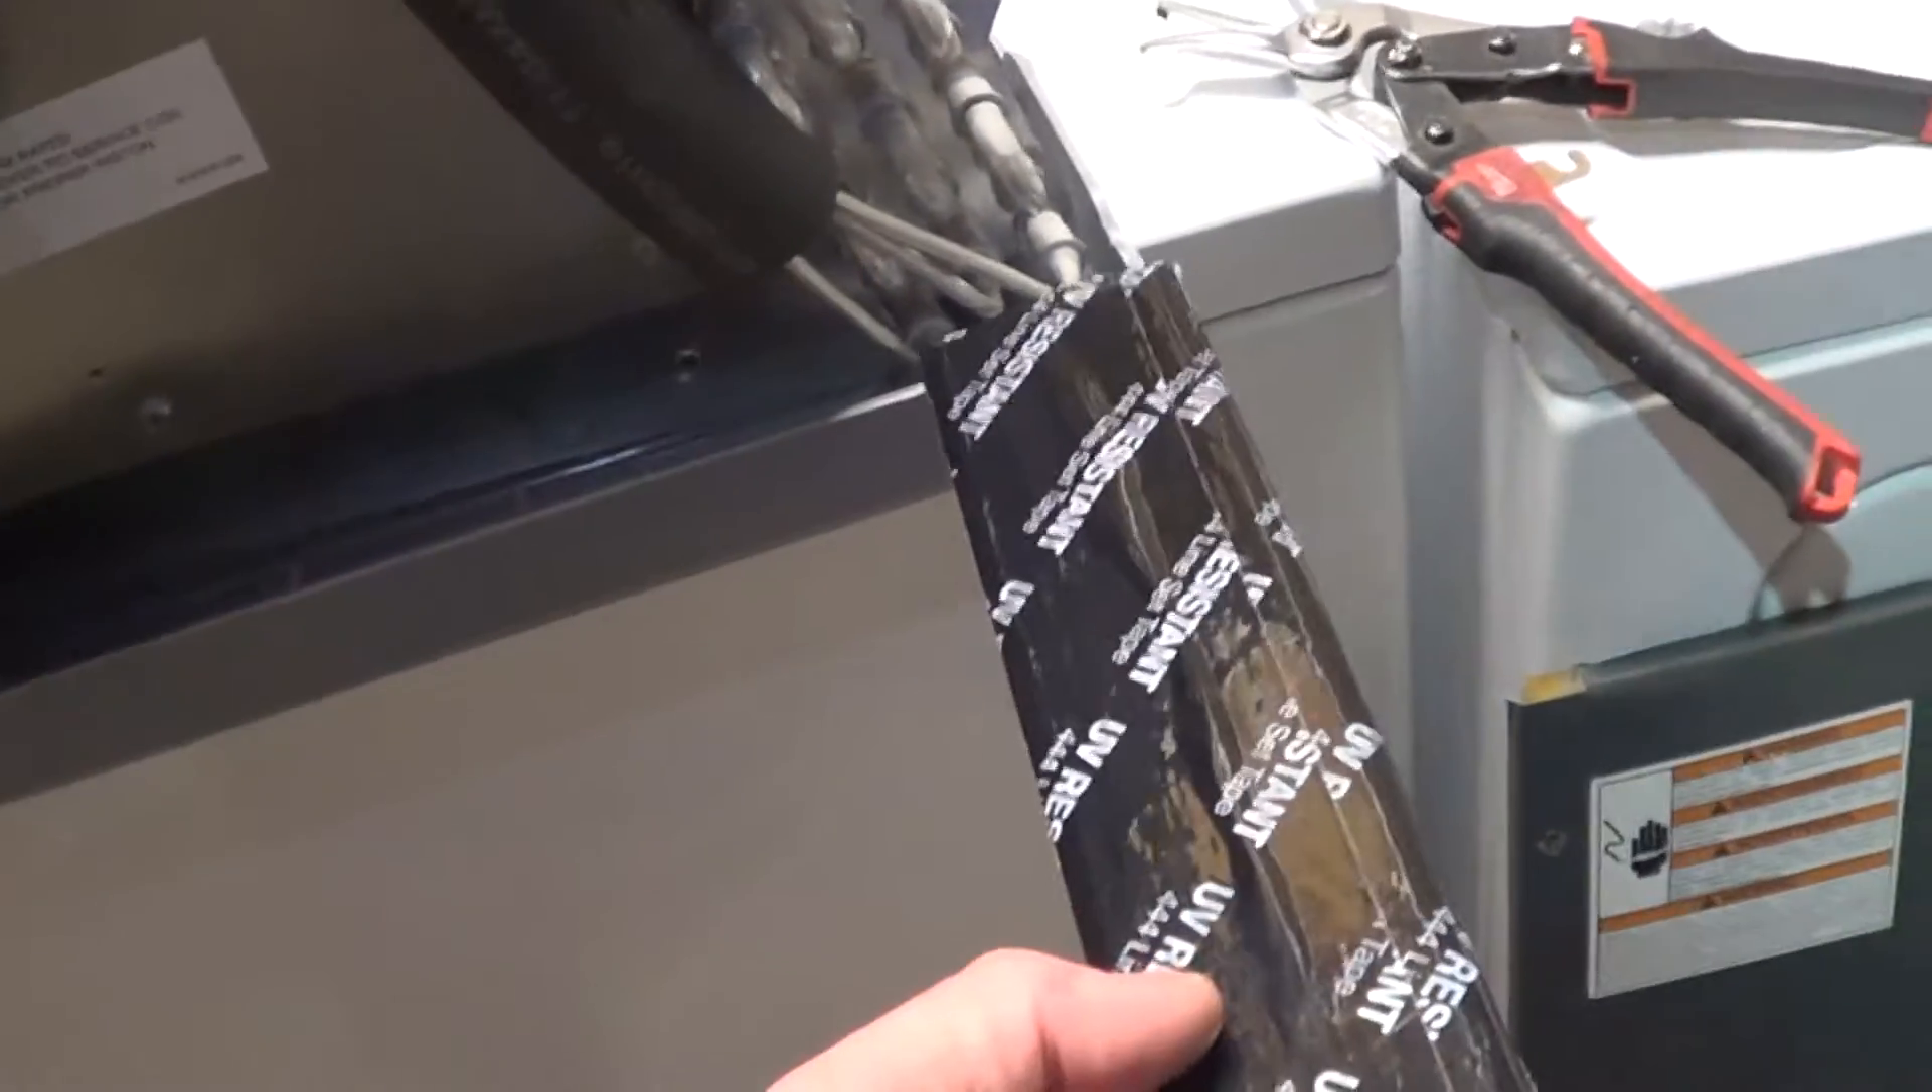I just put a few layers of line set tape on the channel. And so we're going to have no aluminum touching galvanized anywhere where it's important.